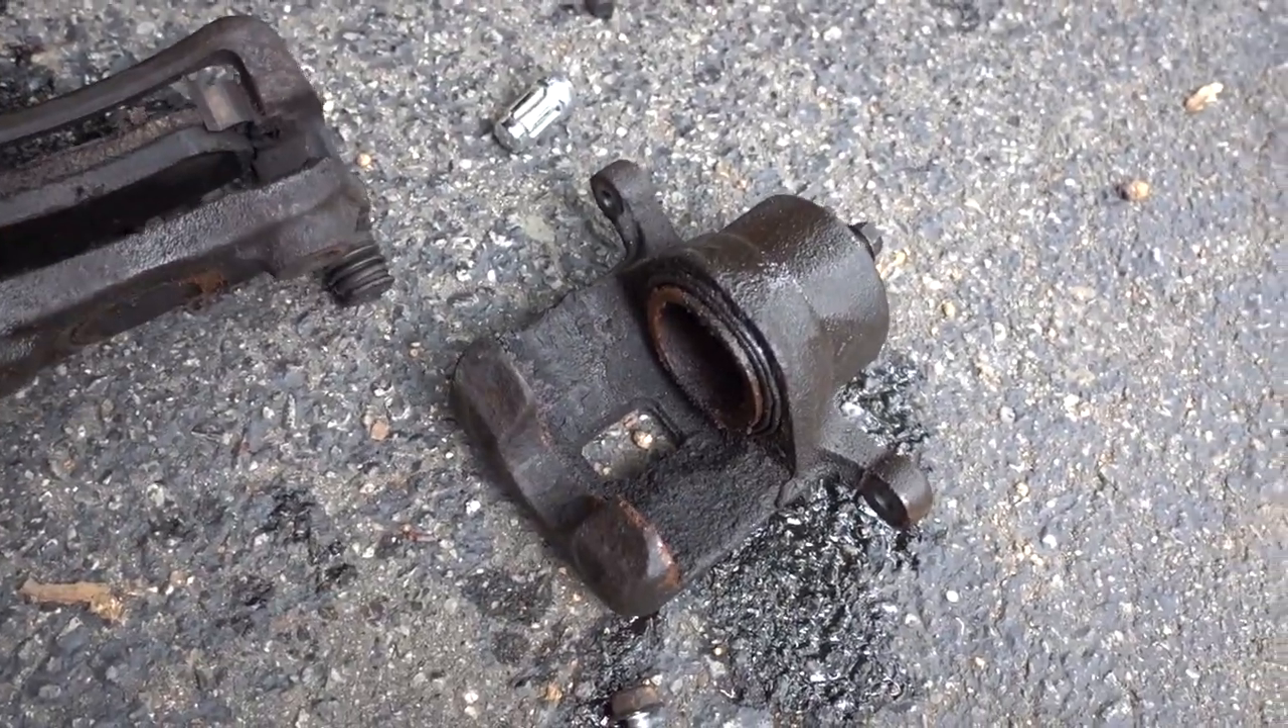So you can see, I just pulled the caliper apart.